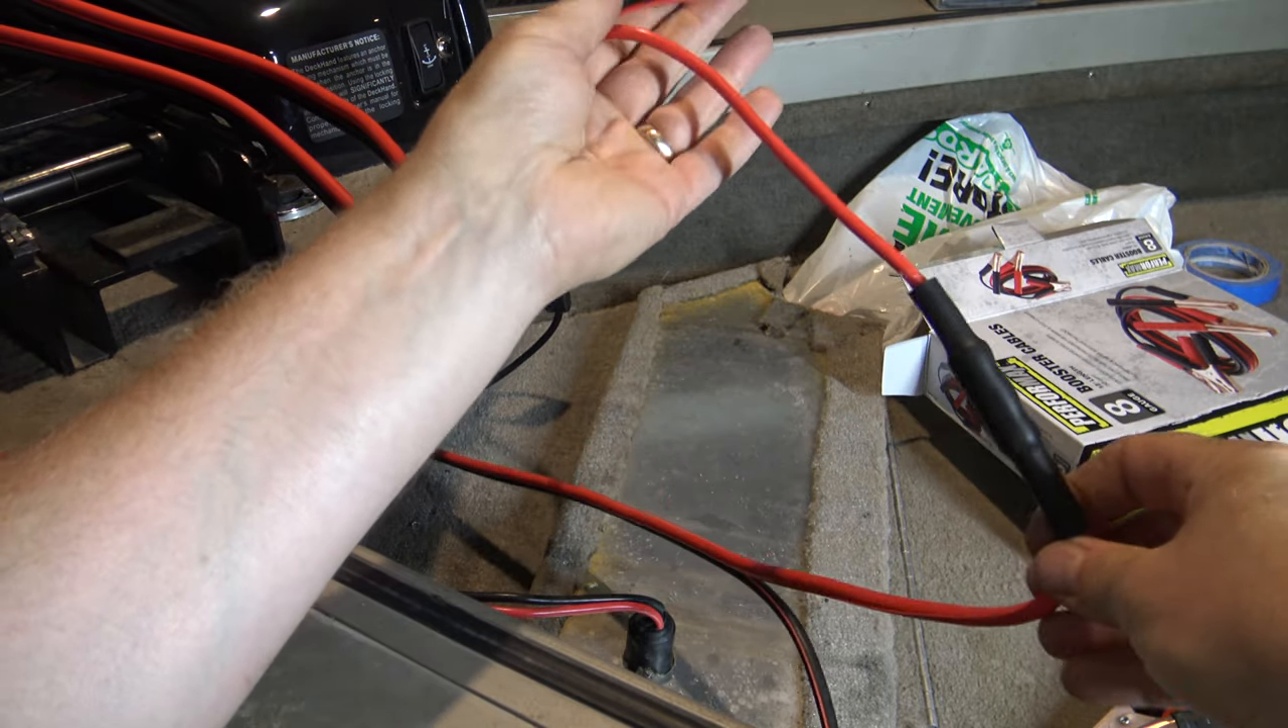So here's what the splice looks like all finished.